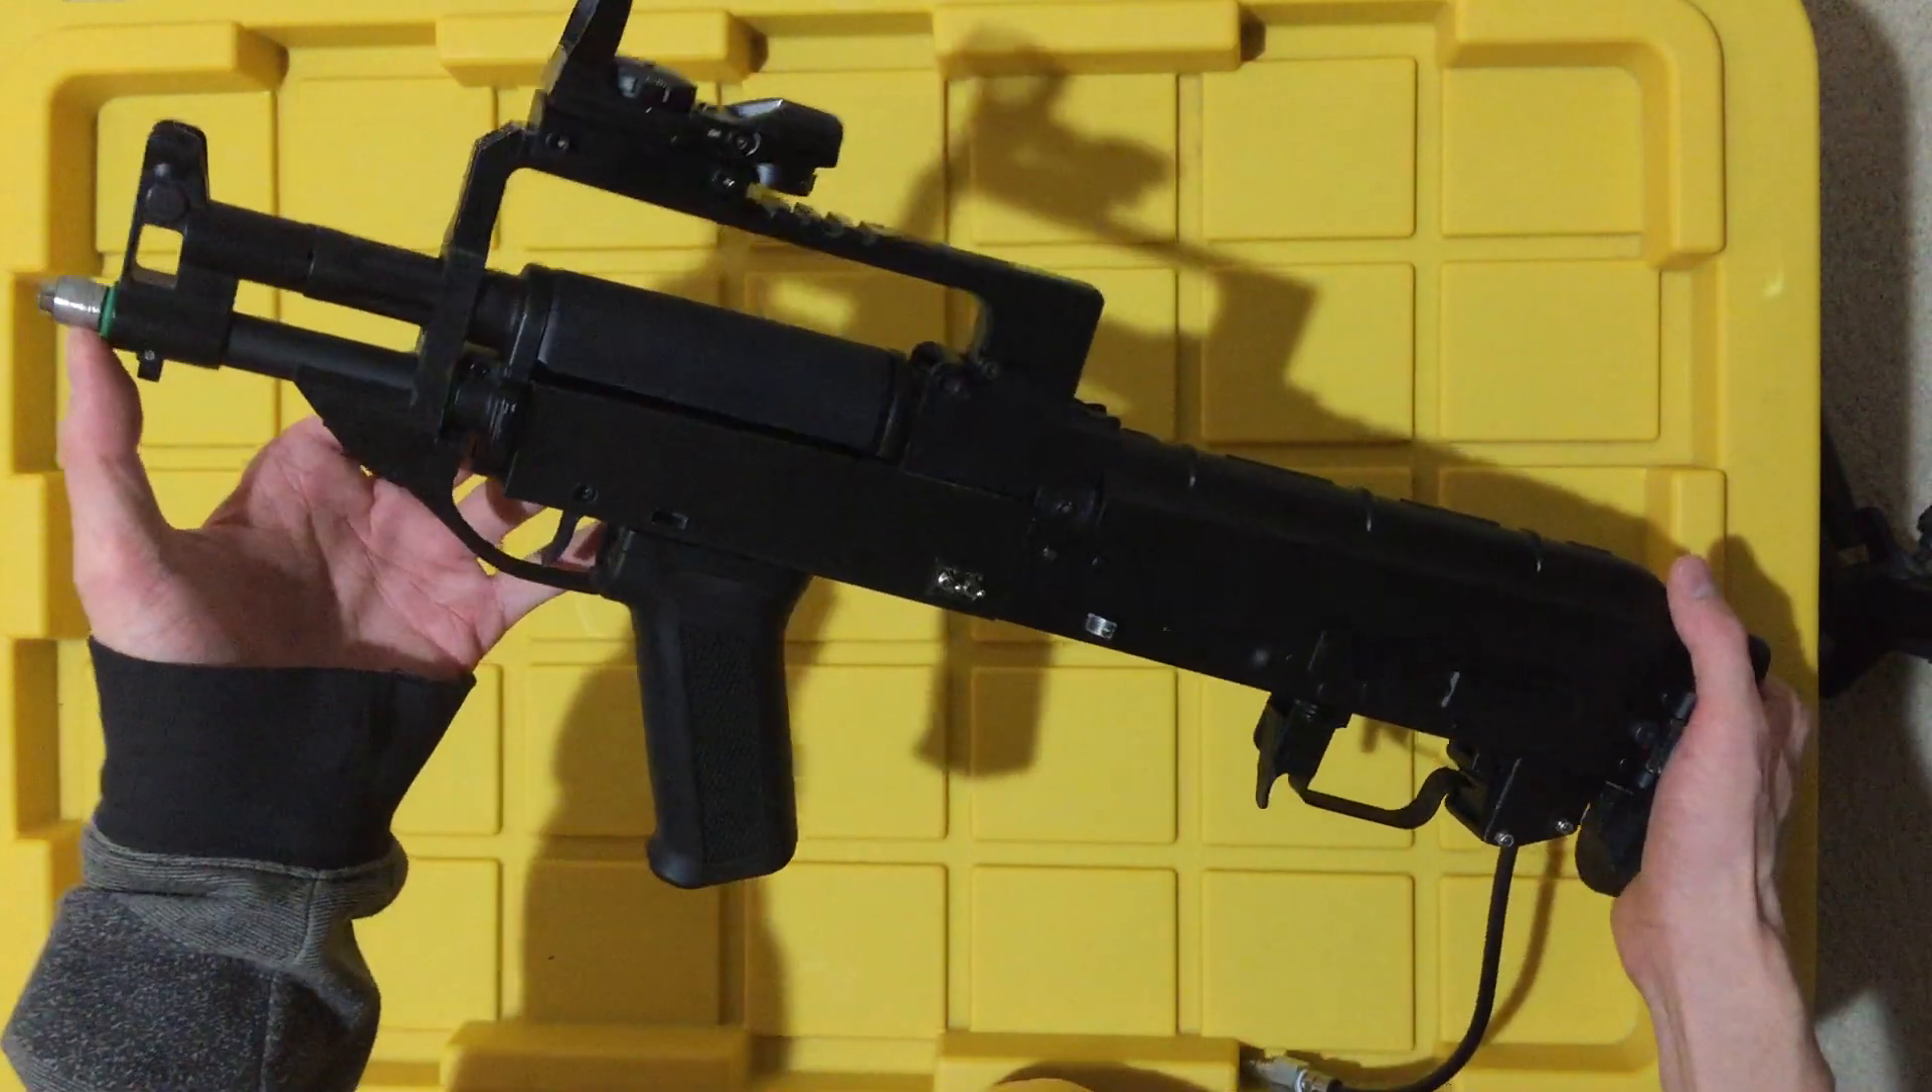So, now that the suppressor is off, this is what it looks like without any muzzle device.